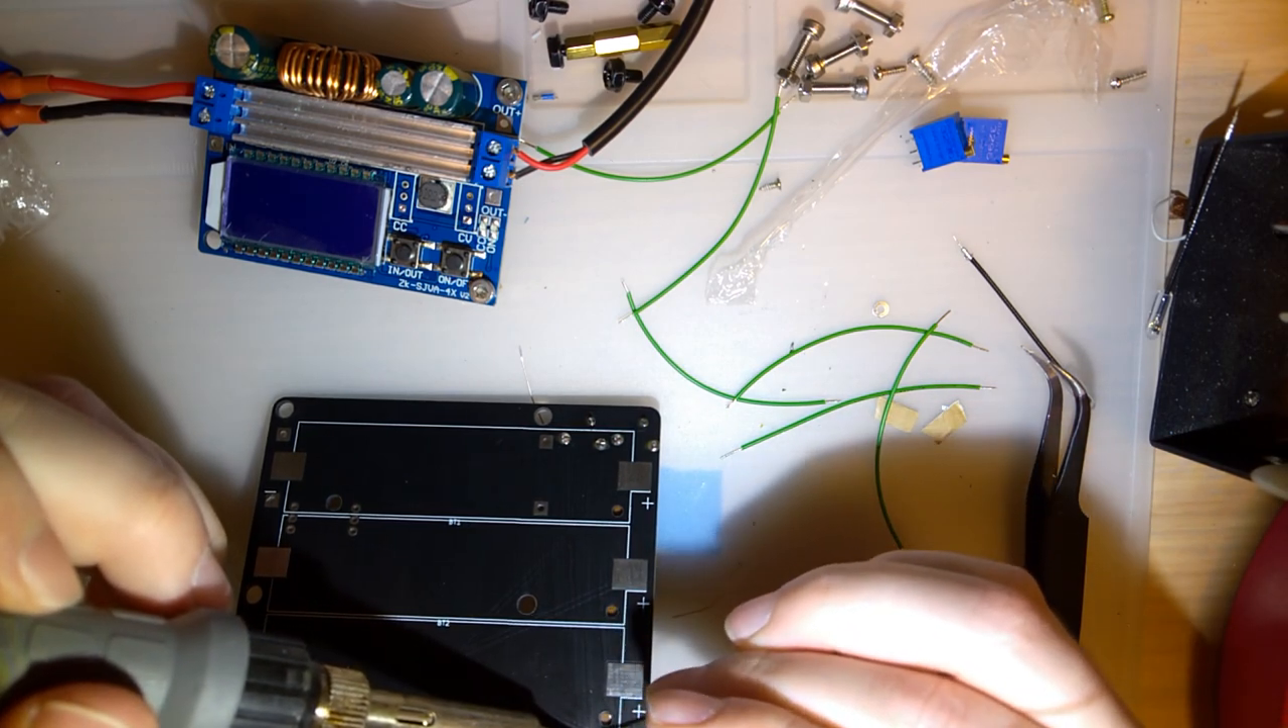So I'm not too concerned about missing the 18650 holders because those... are the last things to get soldered on anyway.